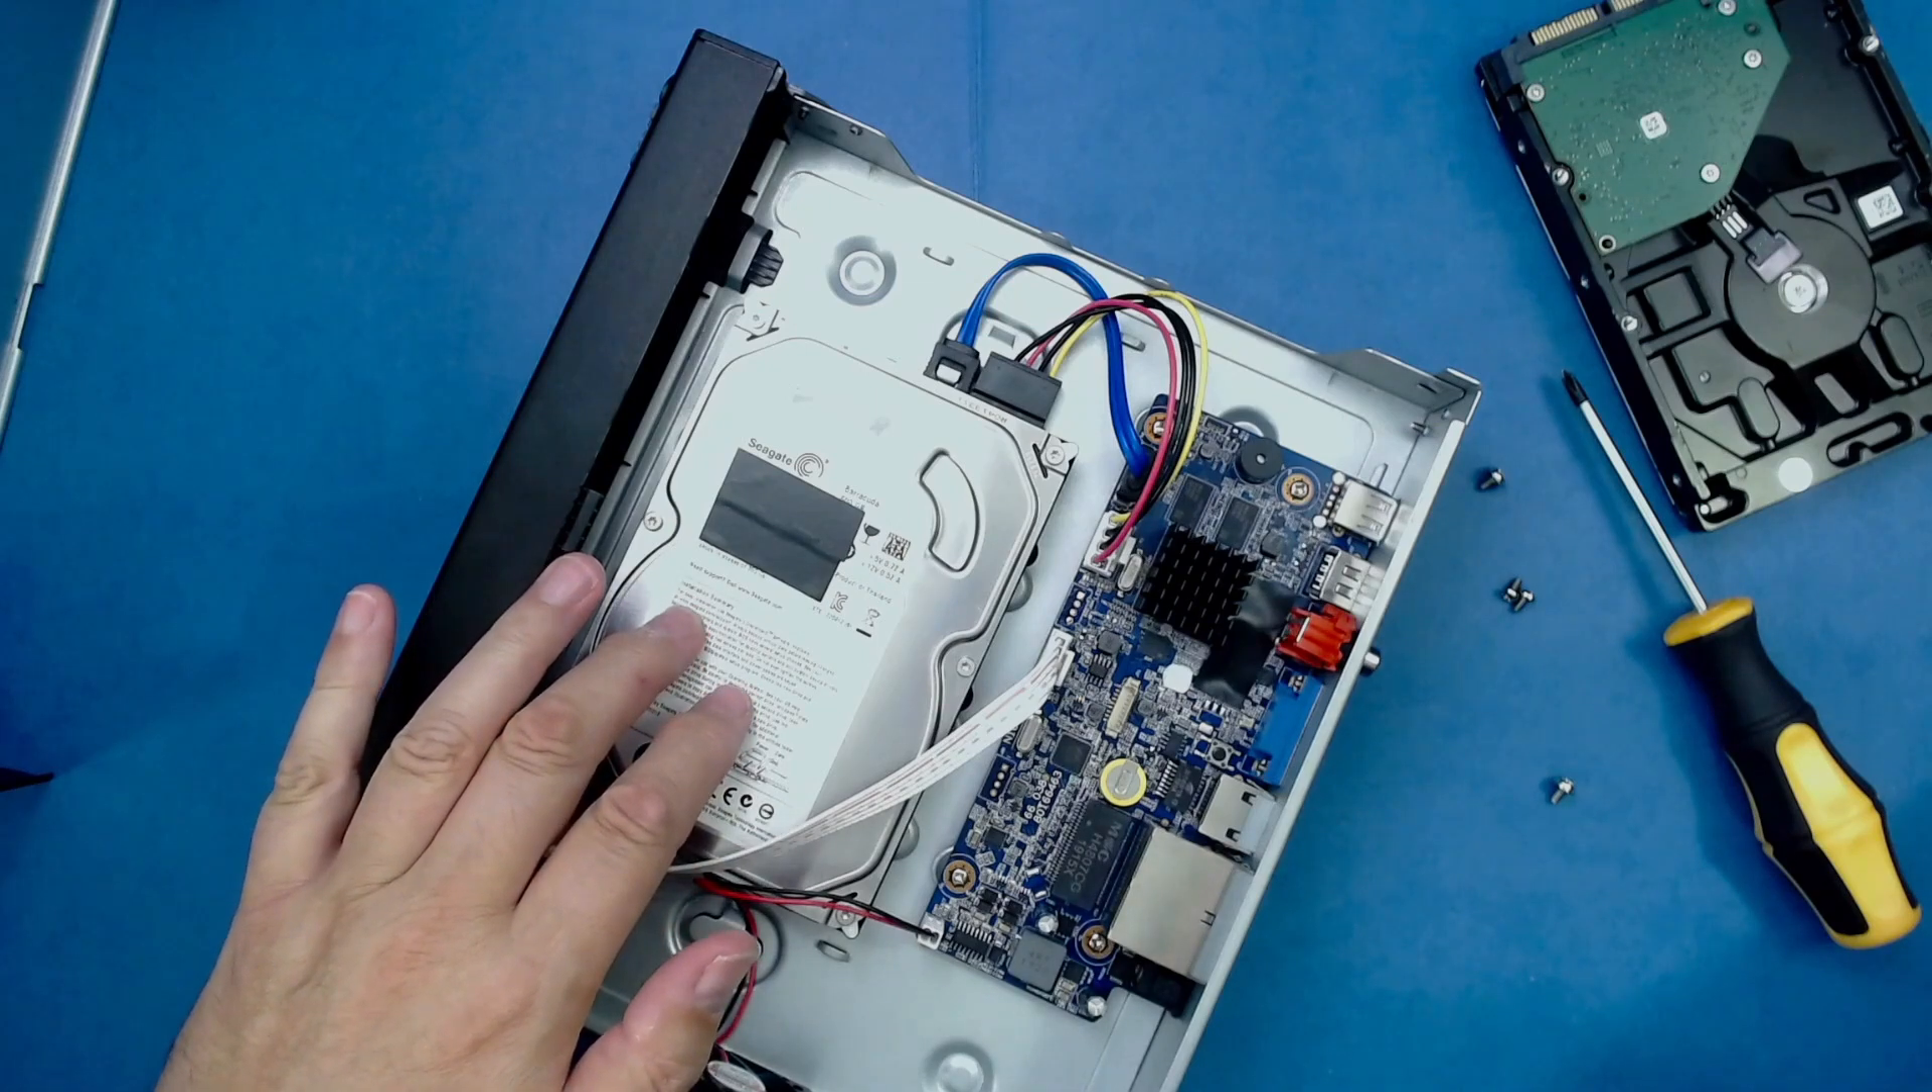So, you can see that there's already a hard drive installed in this NVR.